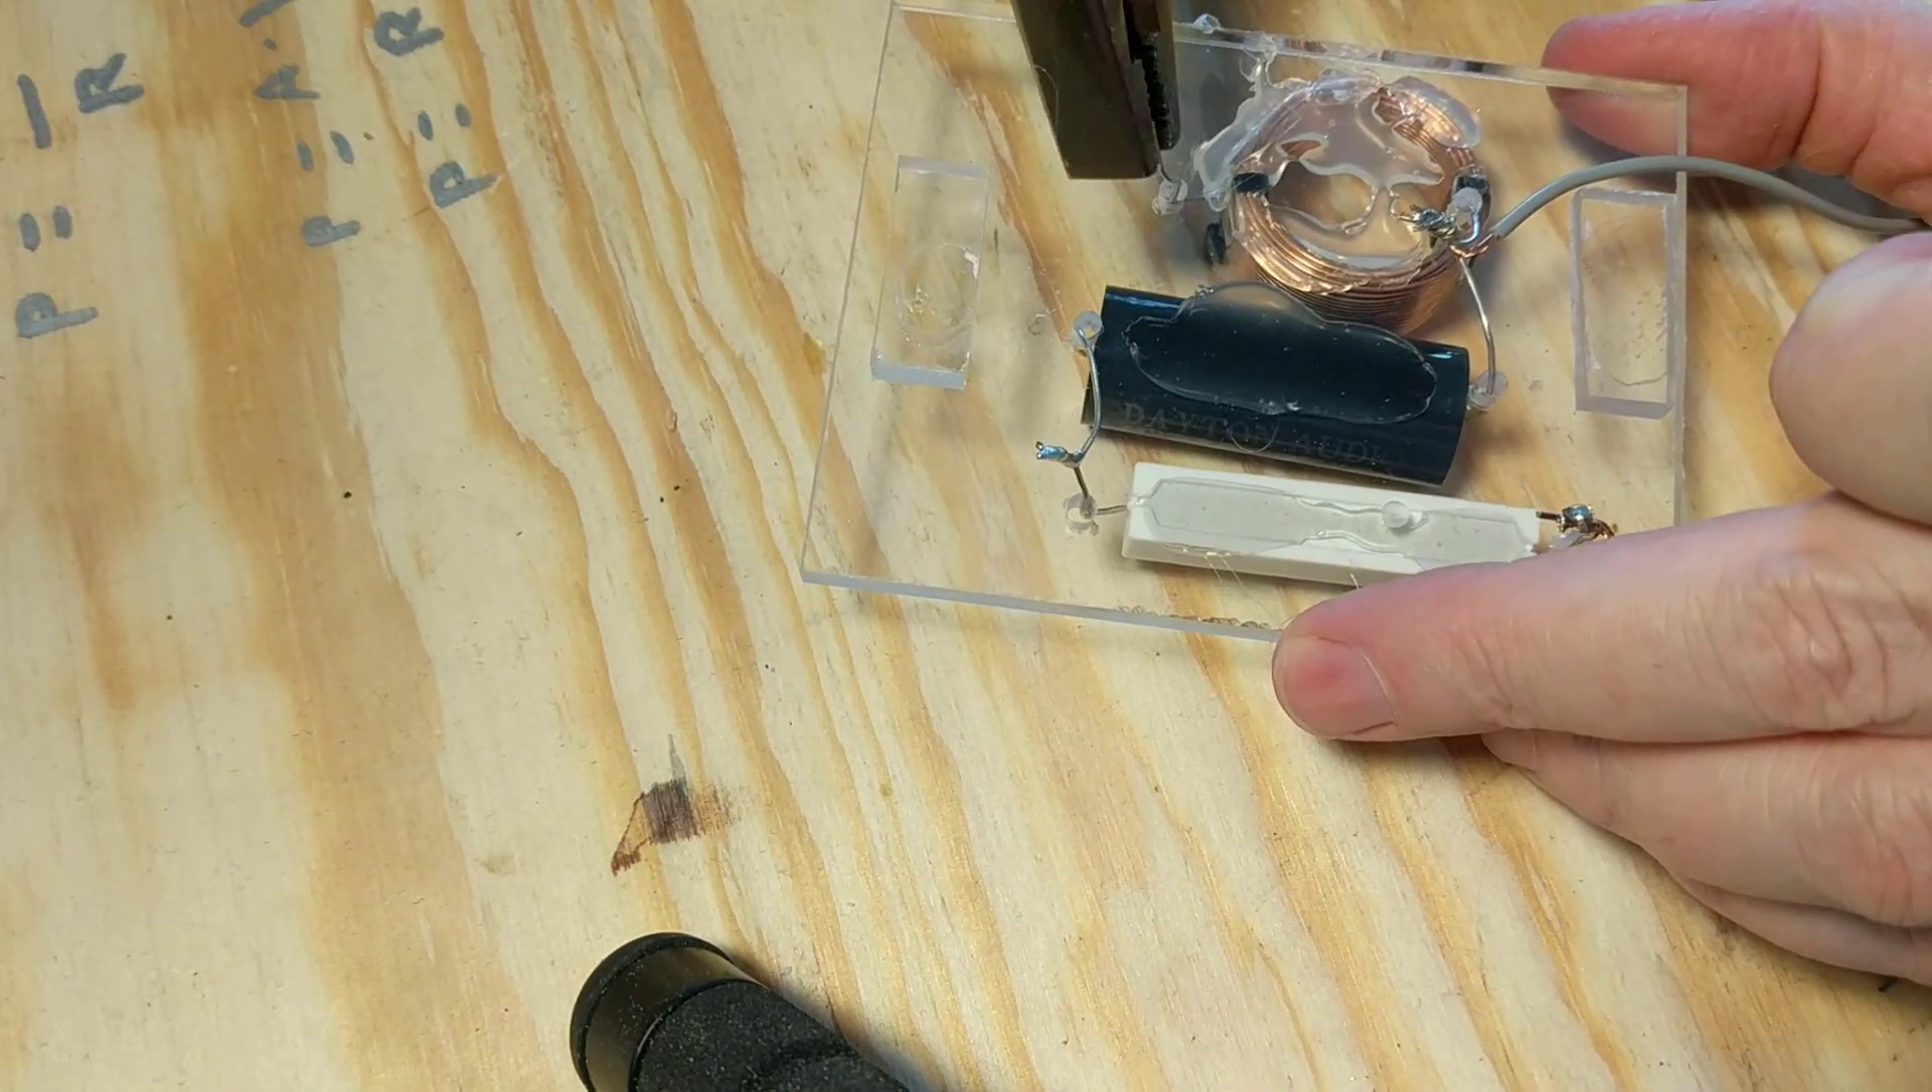So I've already taken my crossover components and I've fastened them to the board with some hot glue and I've started soldering everything together.